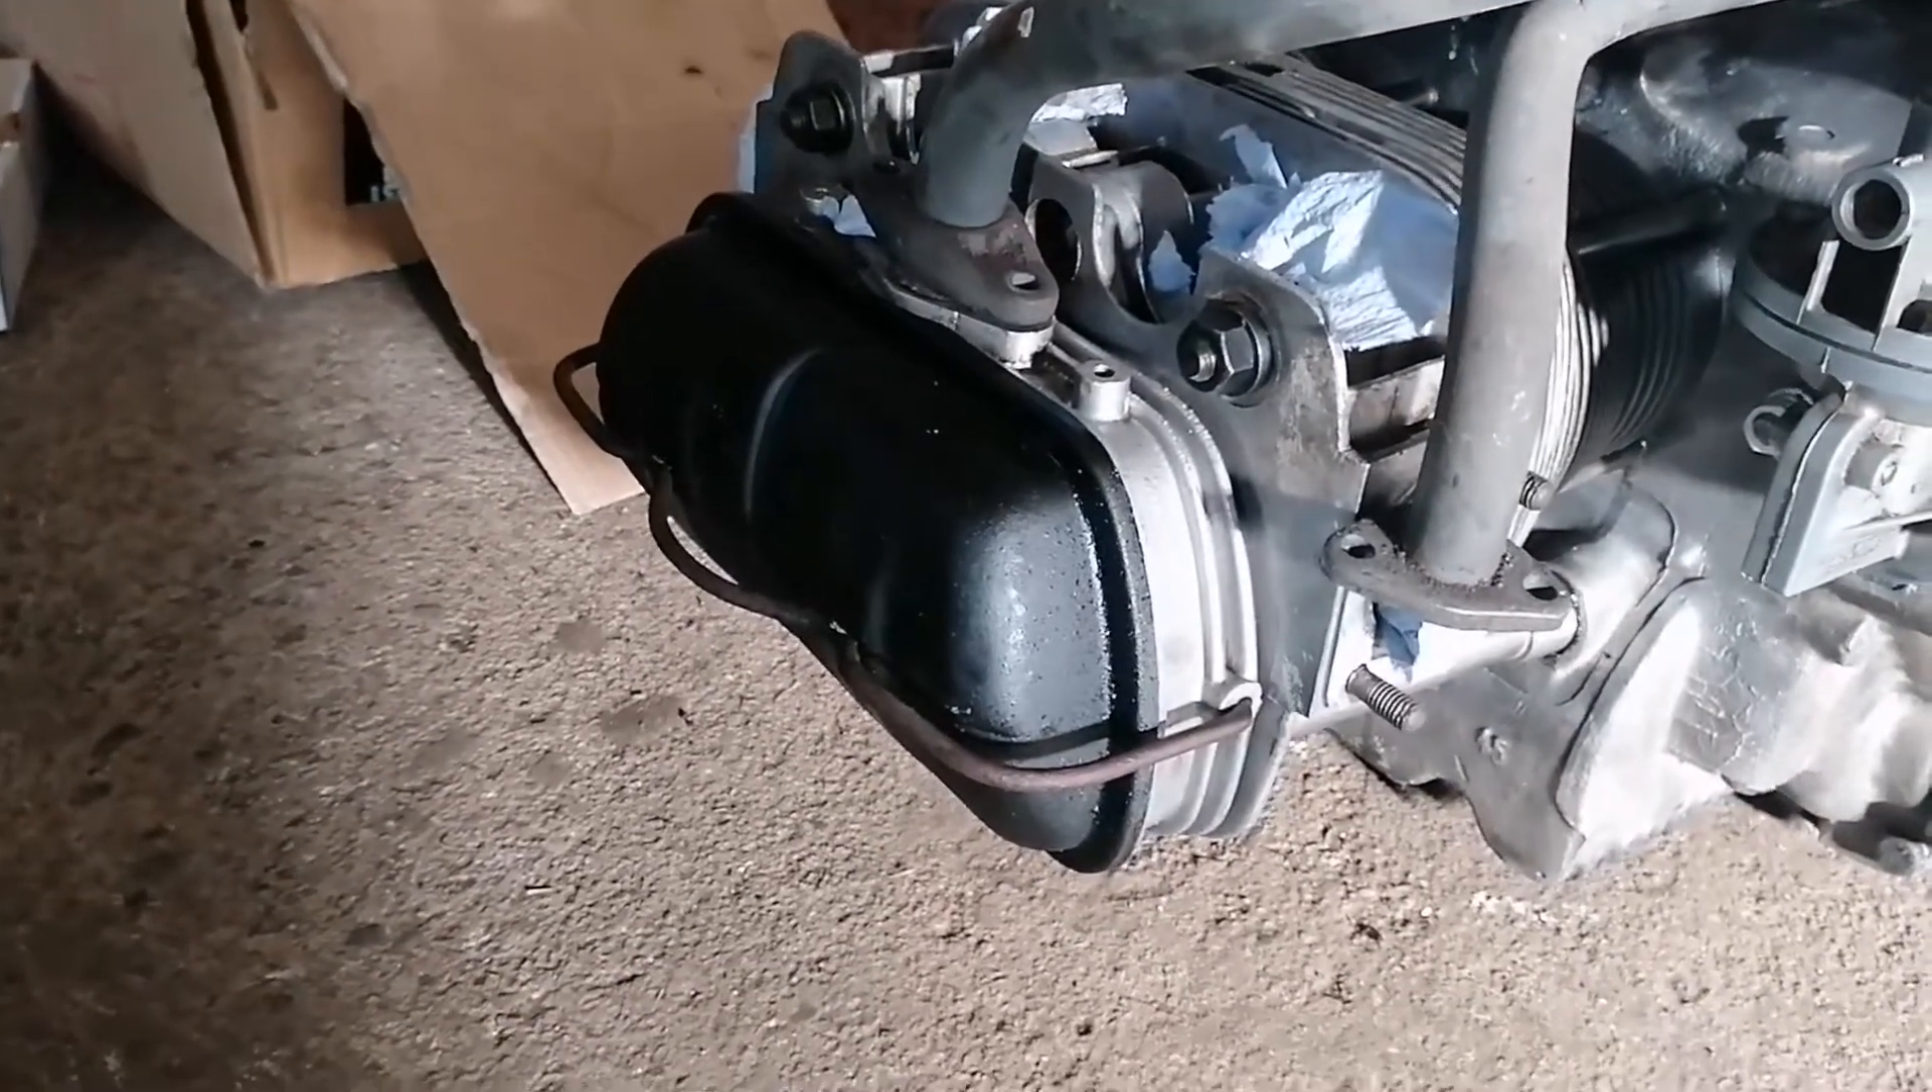So, ich habe jetzt die Nockenwellendeckel hier lackiert und montiert.